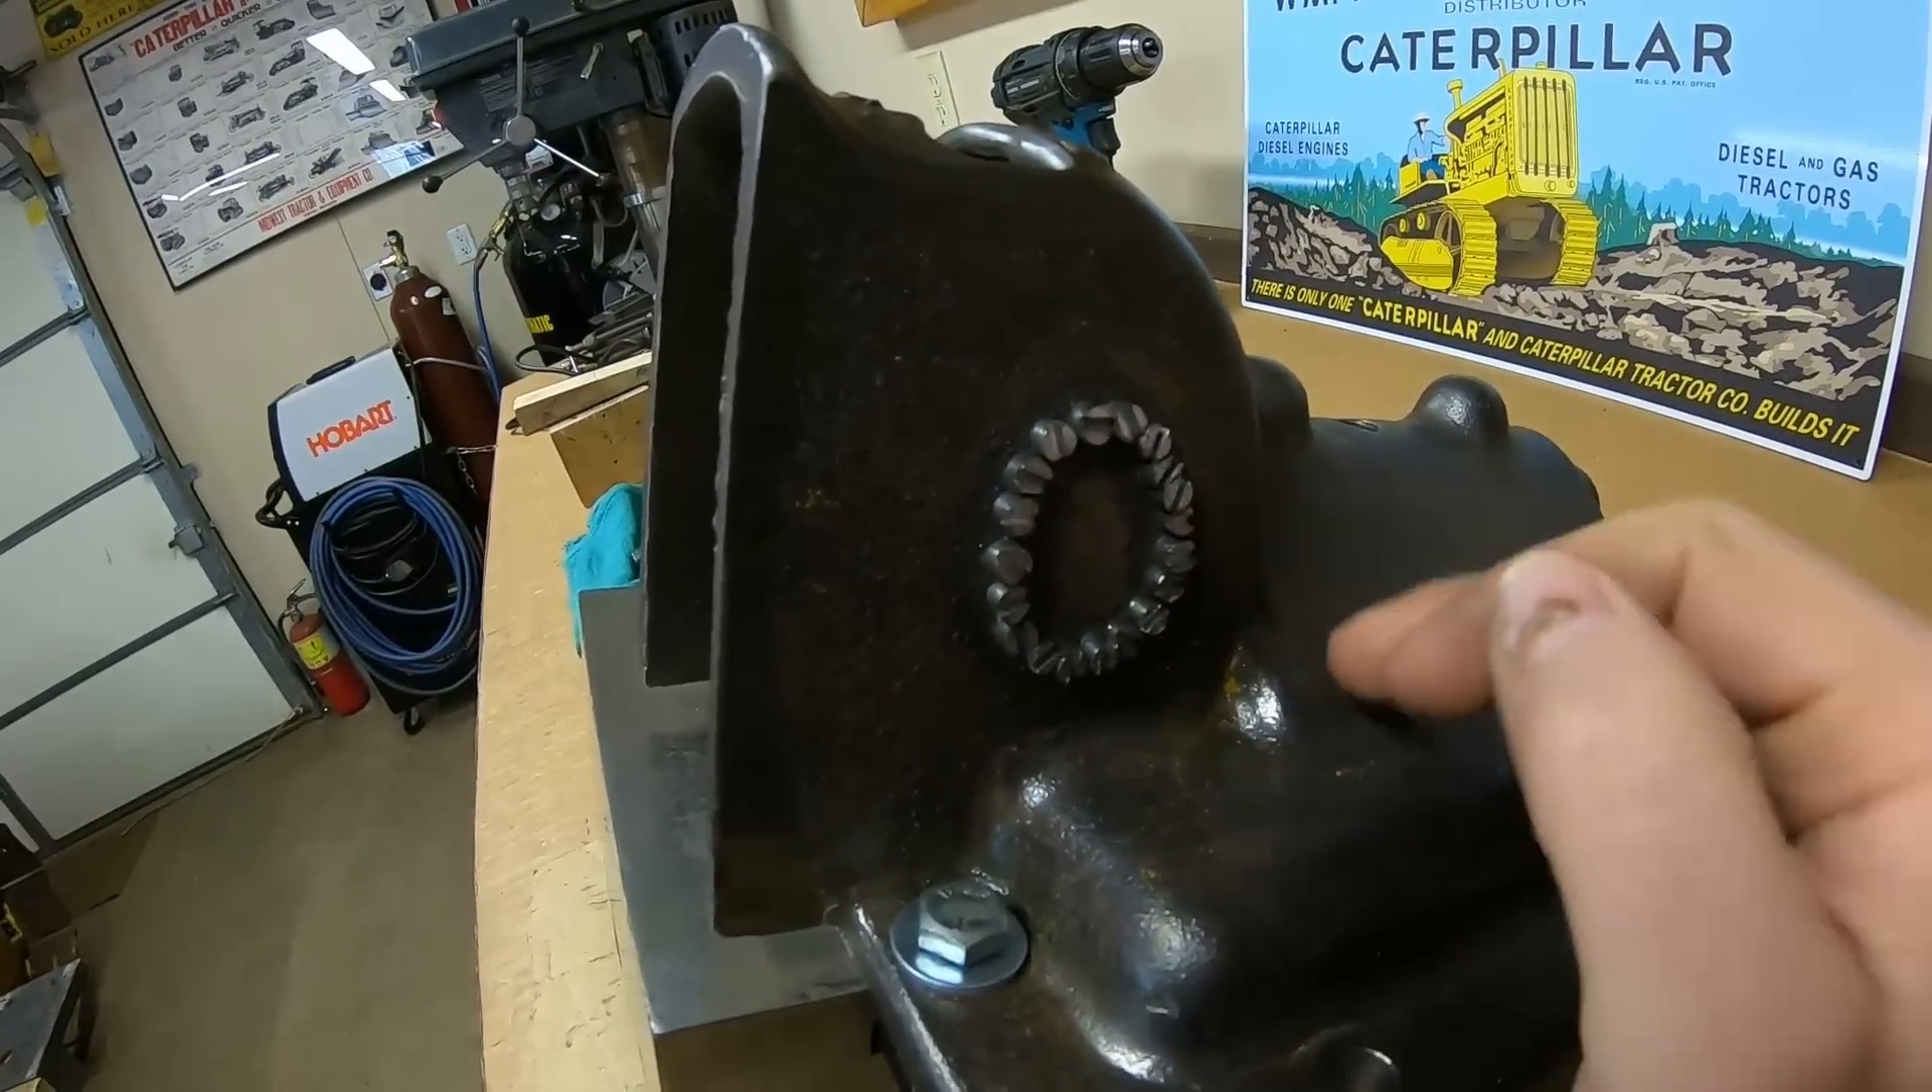I ended up sinking 19 stitch screws to make my way around the entire perimeter.